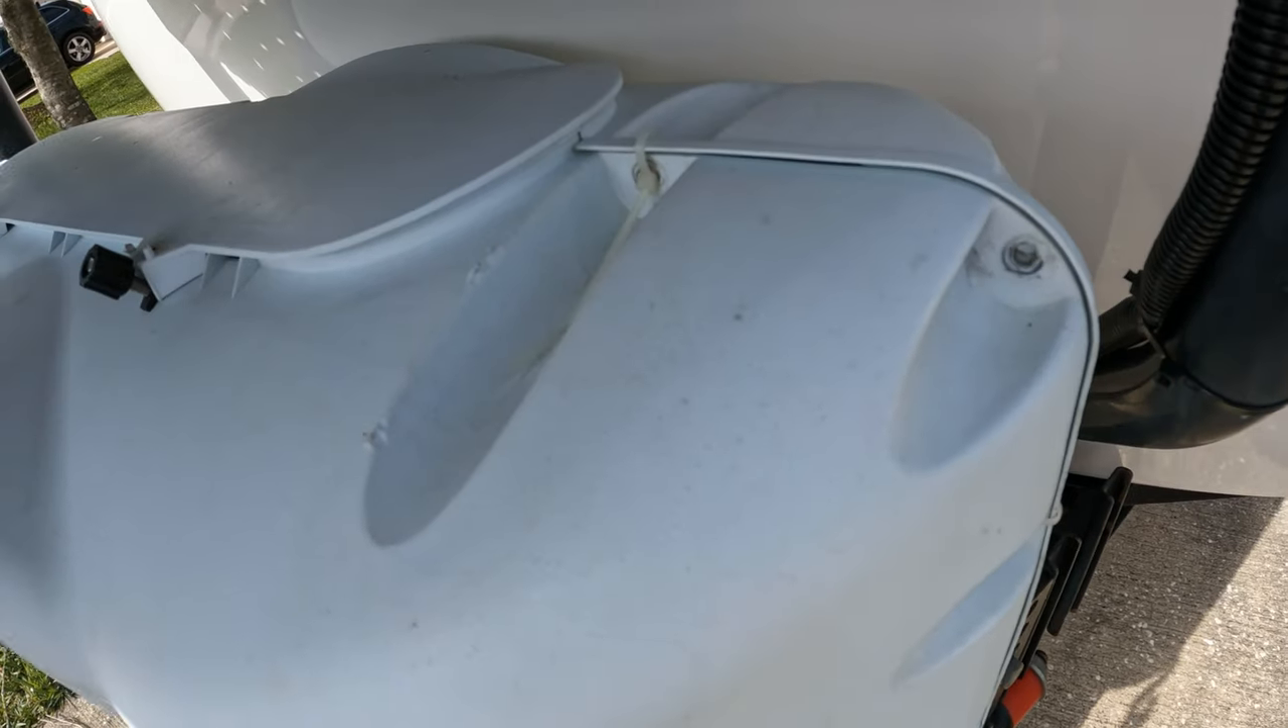And now my cover's back on and secure and my tanks are protected.